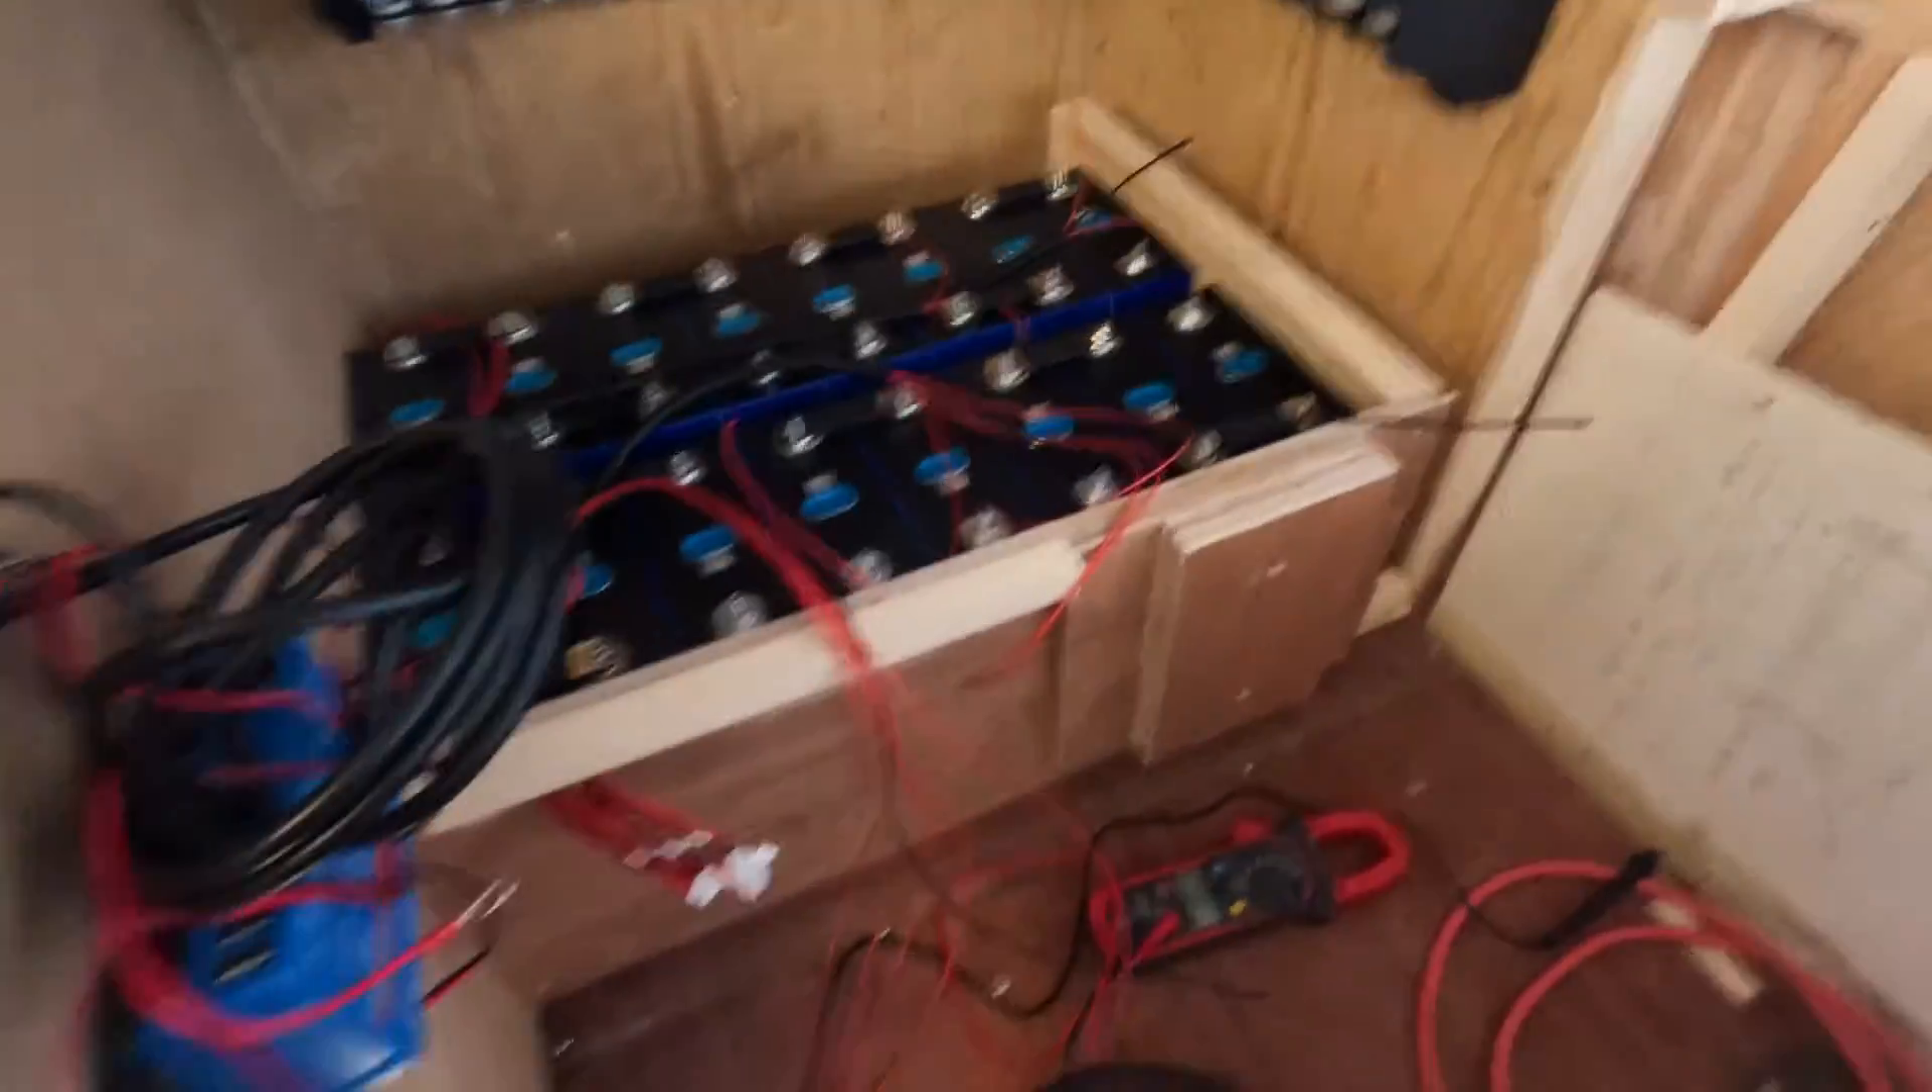As you can see all the batteries are put together in this uh yeah kind of holder and also built up uh like a mock-up of the compartment in the sailboat where the where everything's gonna be installed.